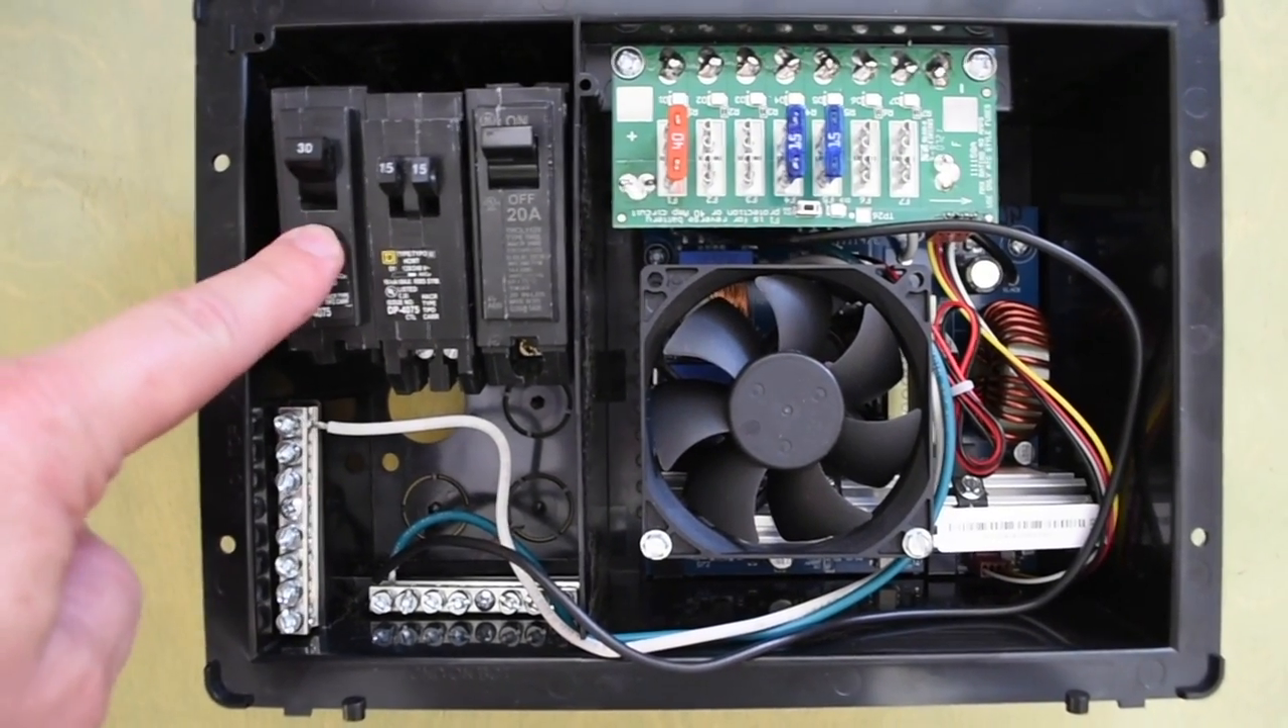With the cover off, I've laid out the circuit breakers already for the 120. On the left is the shore power. That's the 30 amp.